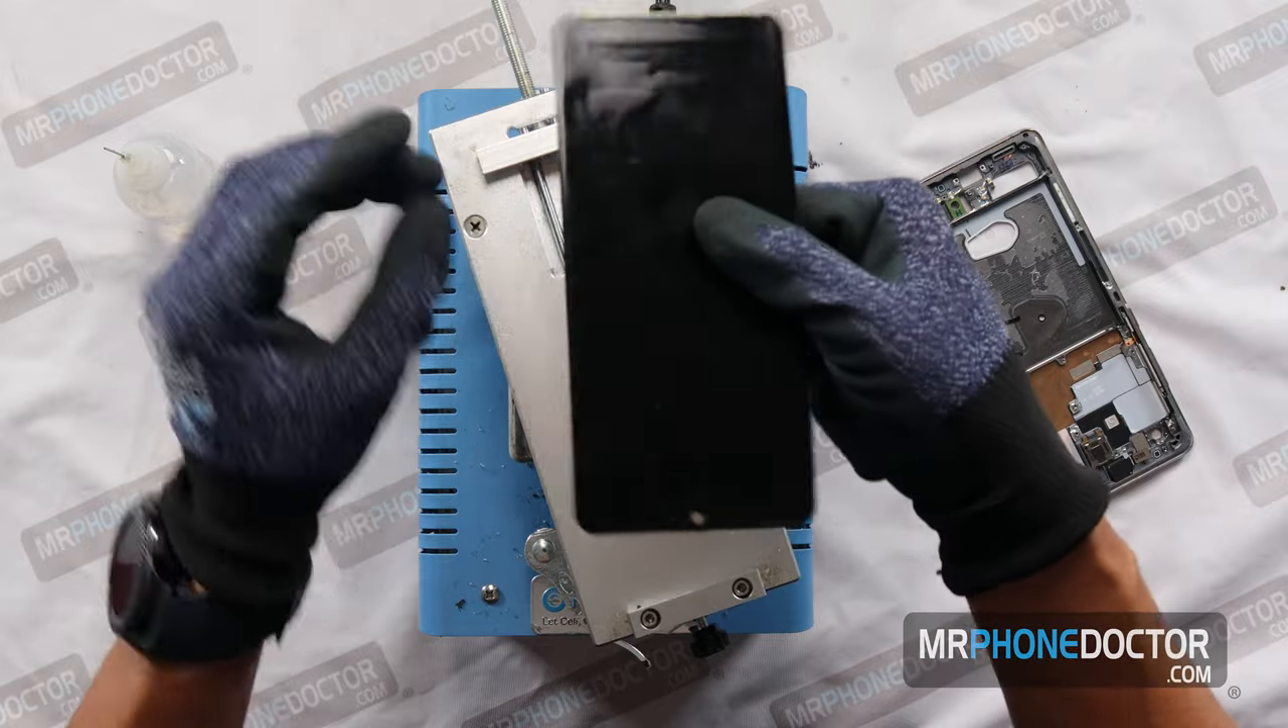The display is removed from the chassis.